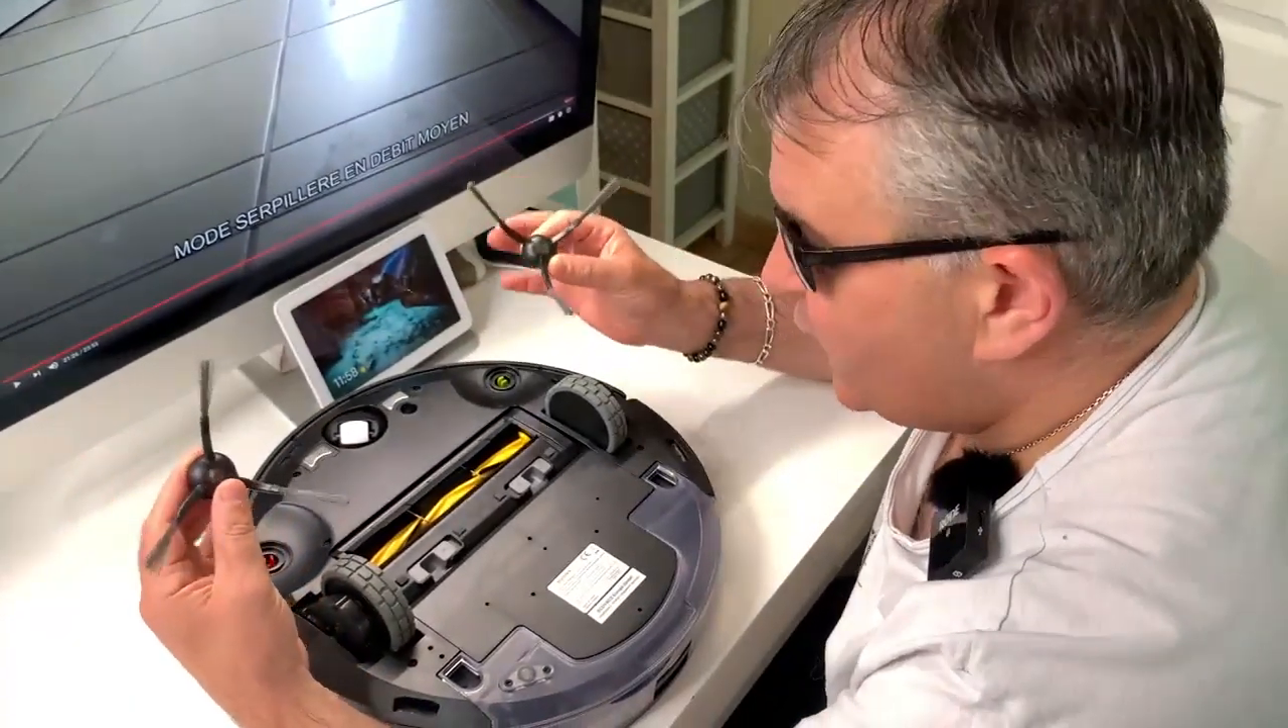Voilà donc les deux petites brossettes qui sont livrées avec l'aspirateur ne sont pas encore mises.